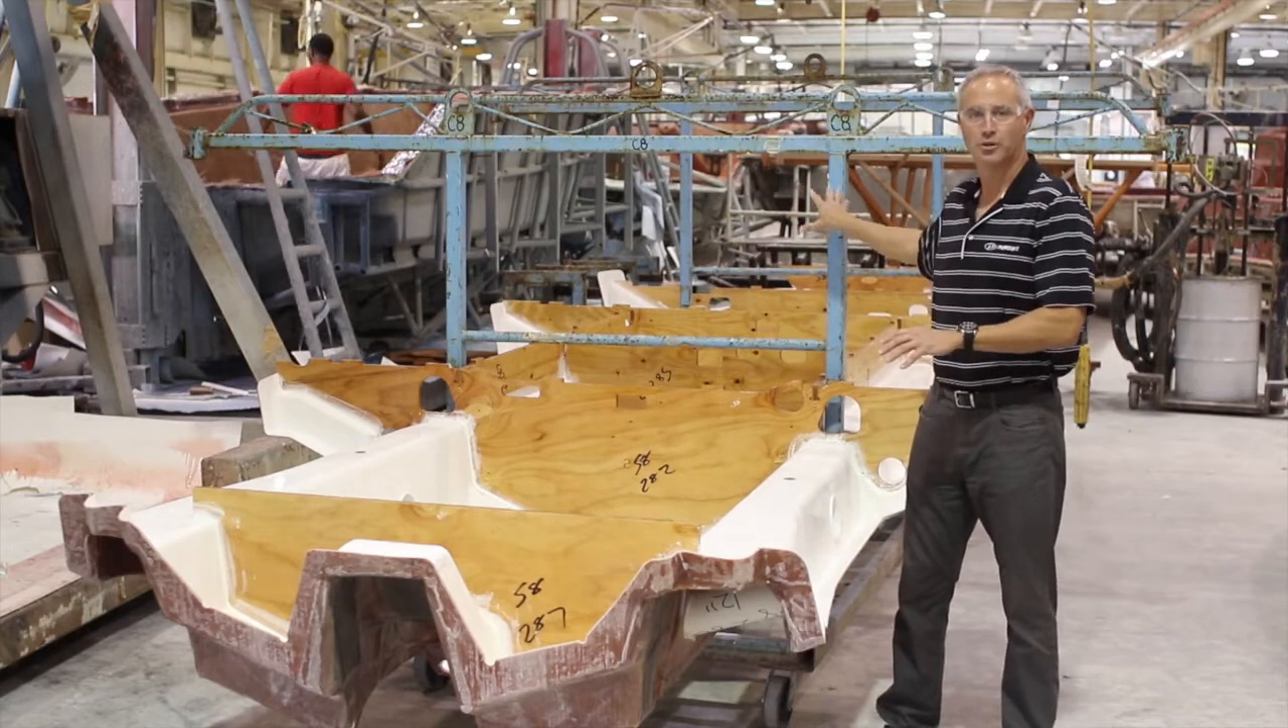At this stage of the game this is where the structural grid is set in place with the jig fixture where it's going to get ready to go into the hull.